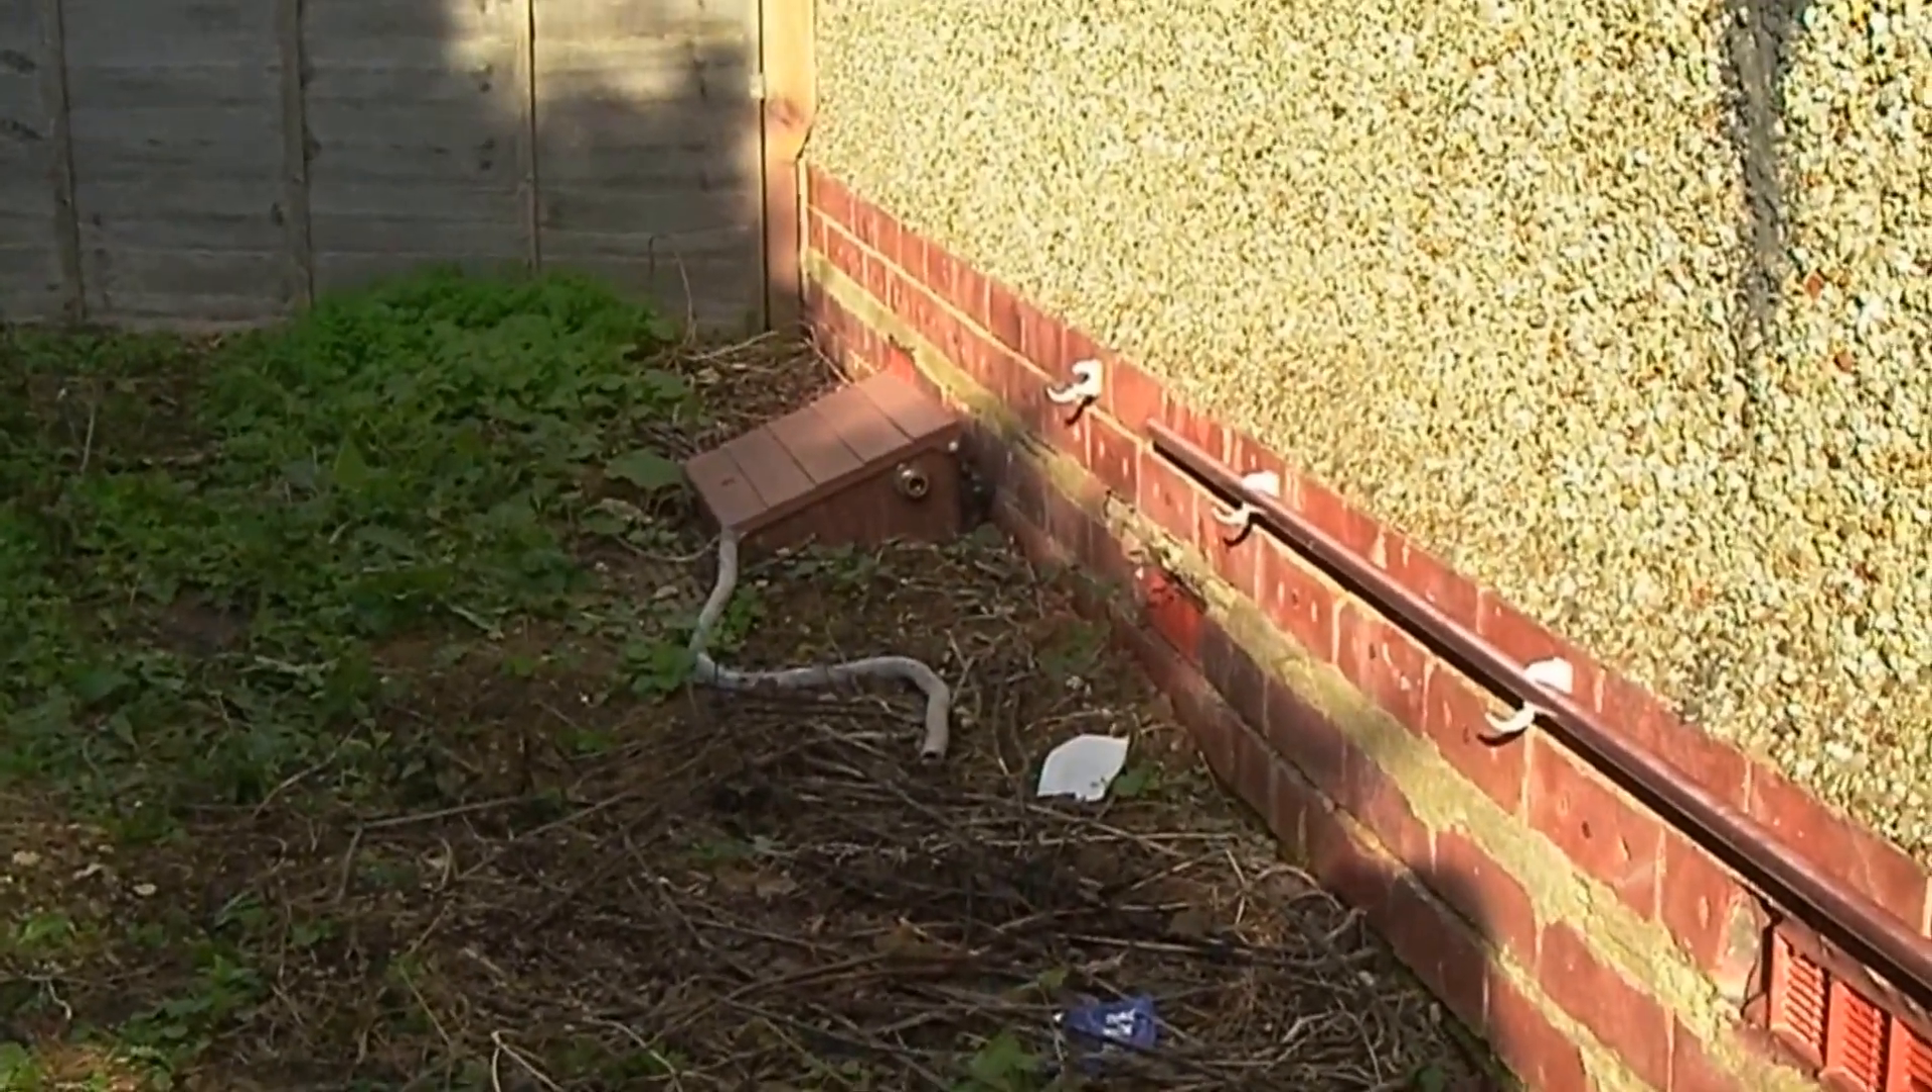You can see down there that I've fitted the pipe clips to the wall.